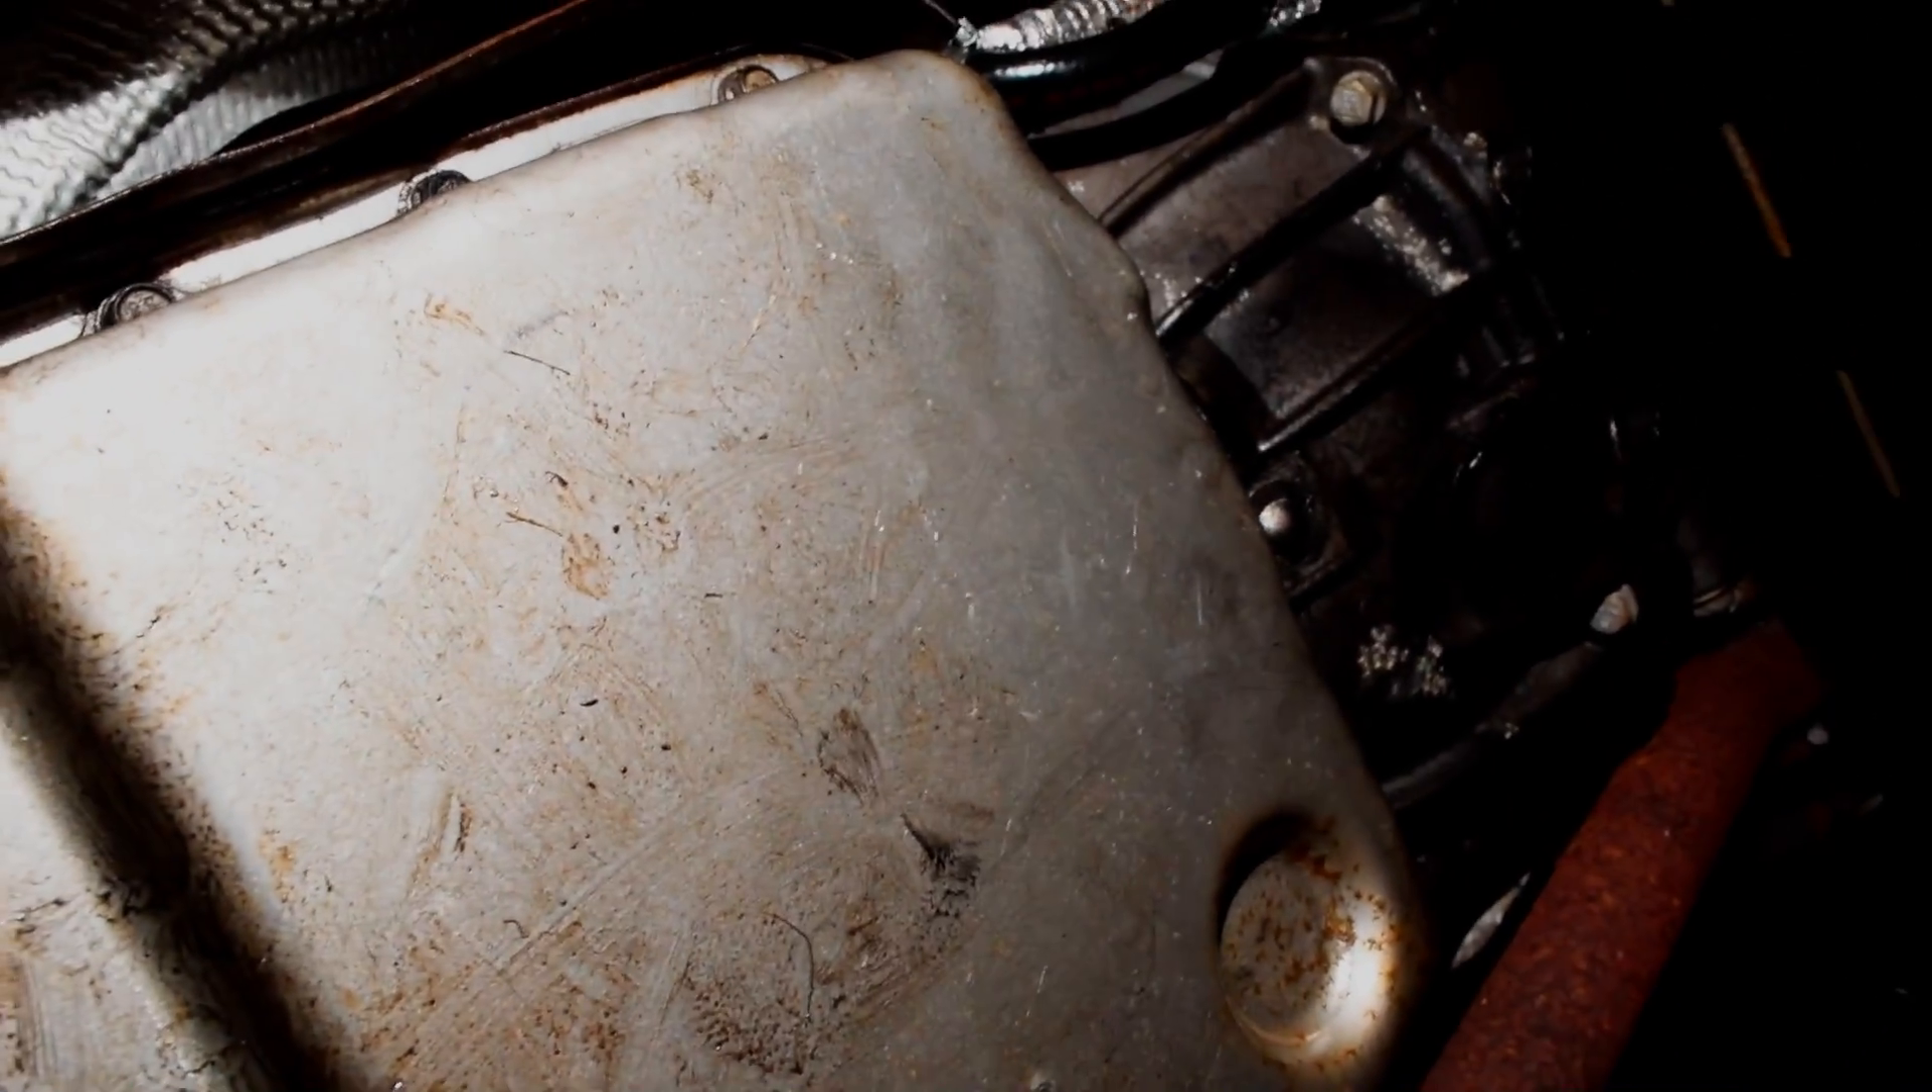So I've got the transmission pan back on.